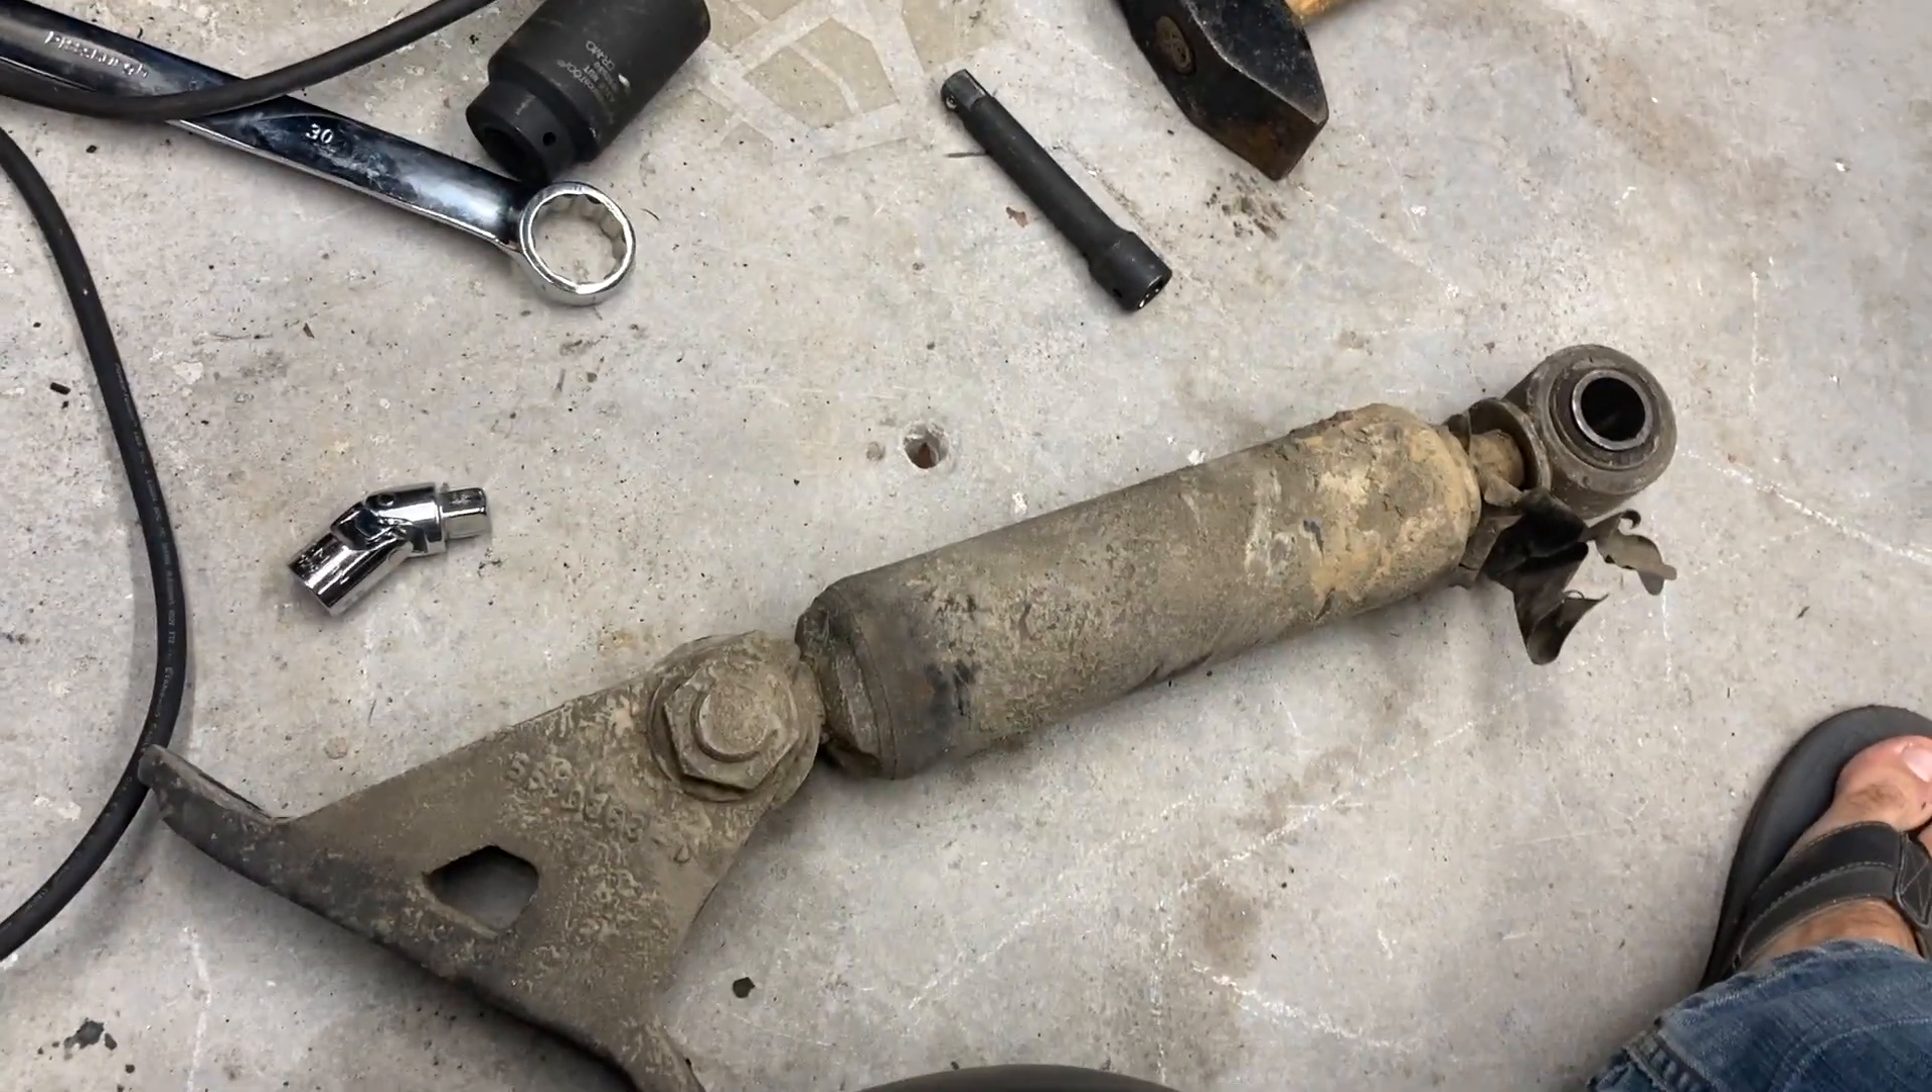So this thing, it just took a little persuading here with the pry bar to knock it off its seat, and here's the shock. Came right out. I was able to unpin the top.